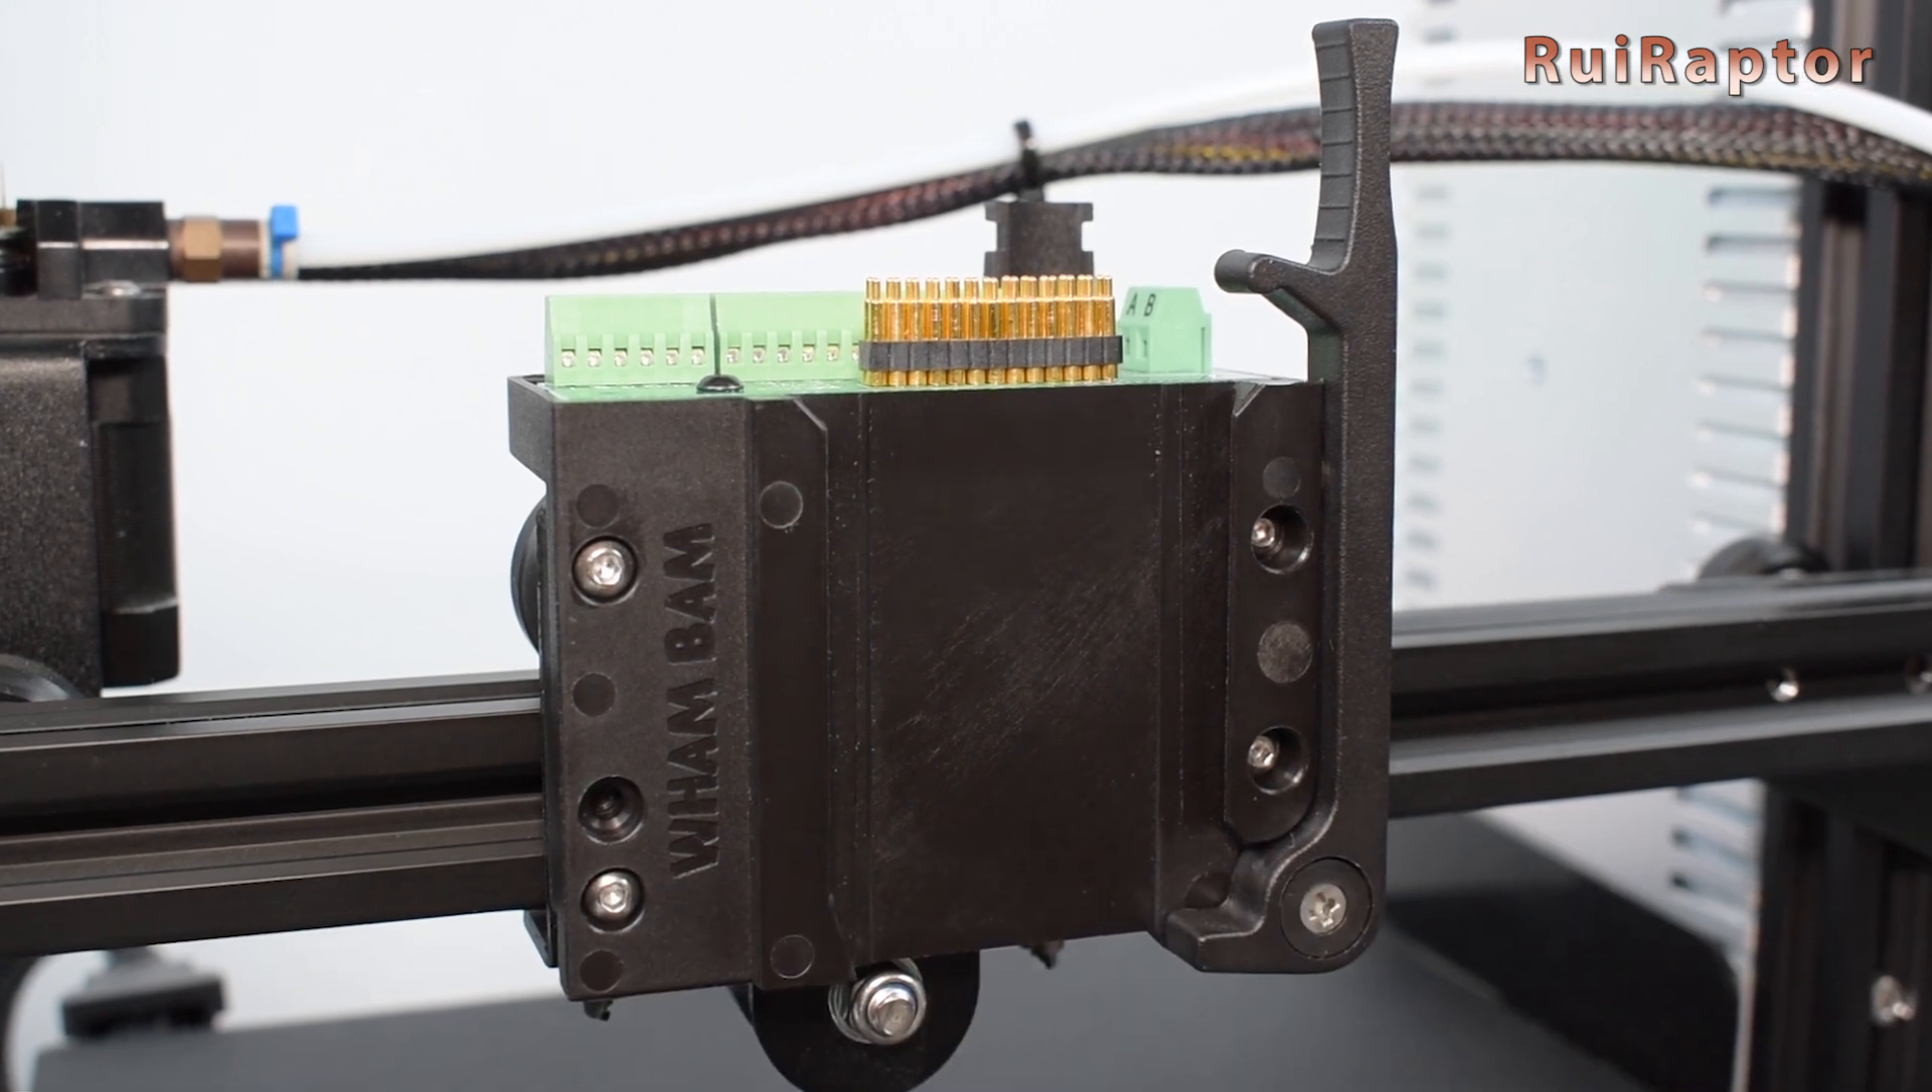Okay, the fixed plate is installed. The electrical connections still need to be made, but first, let's go through the mobile plate installation.